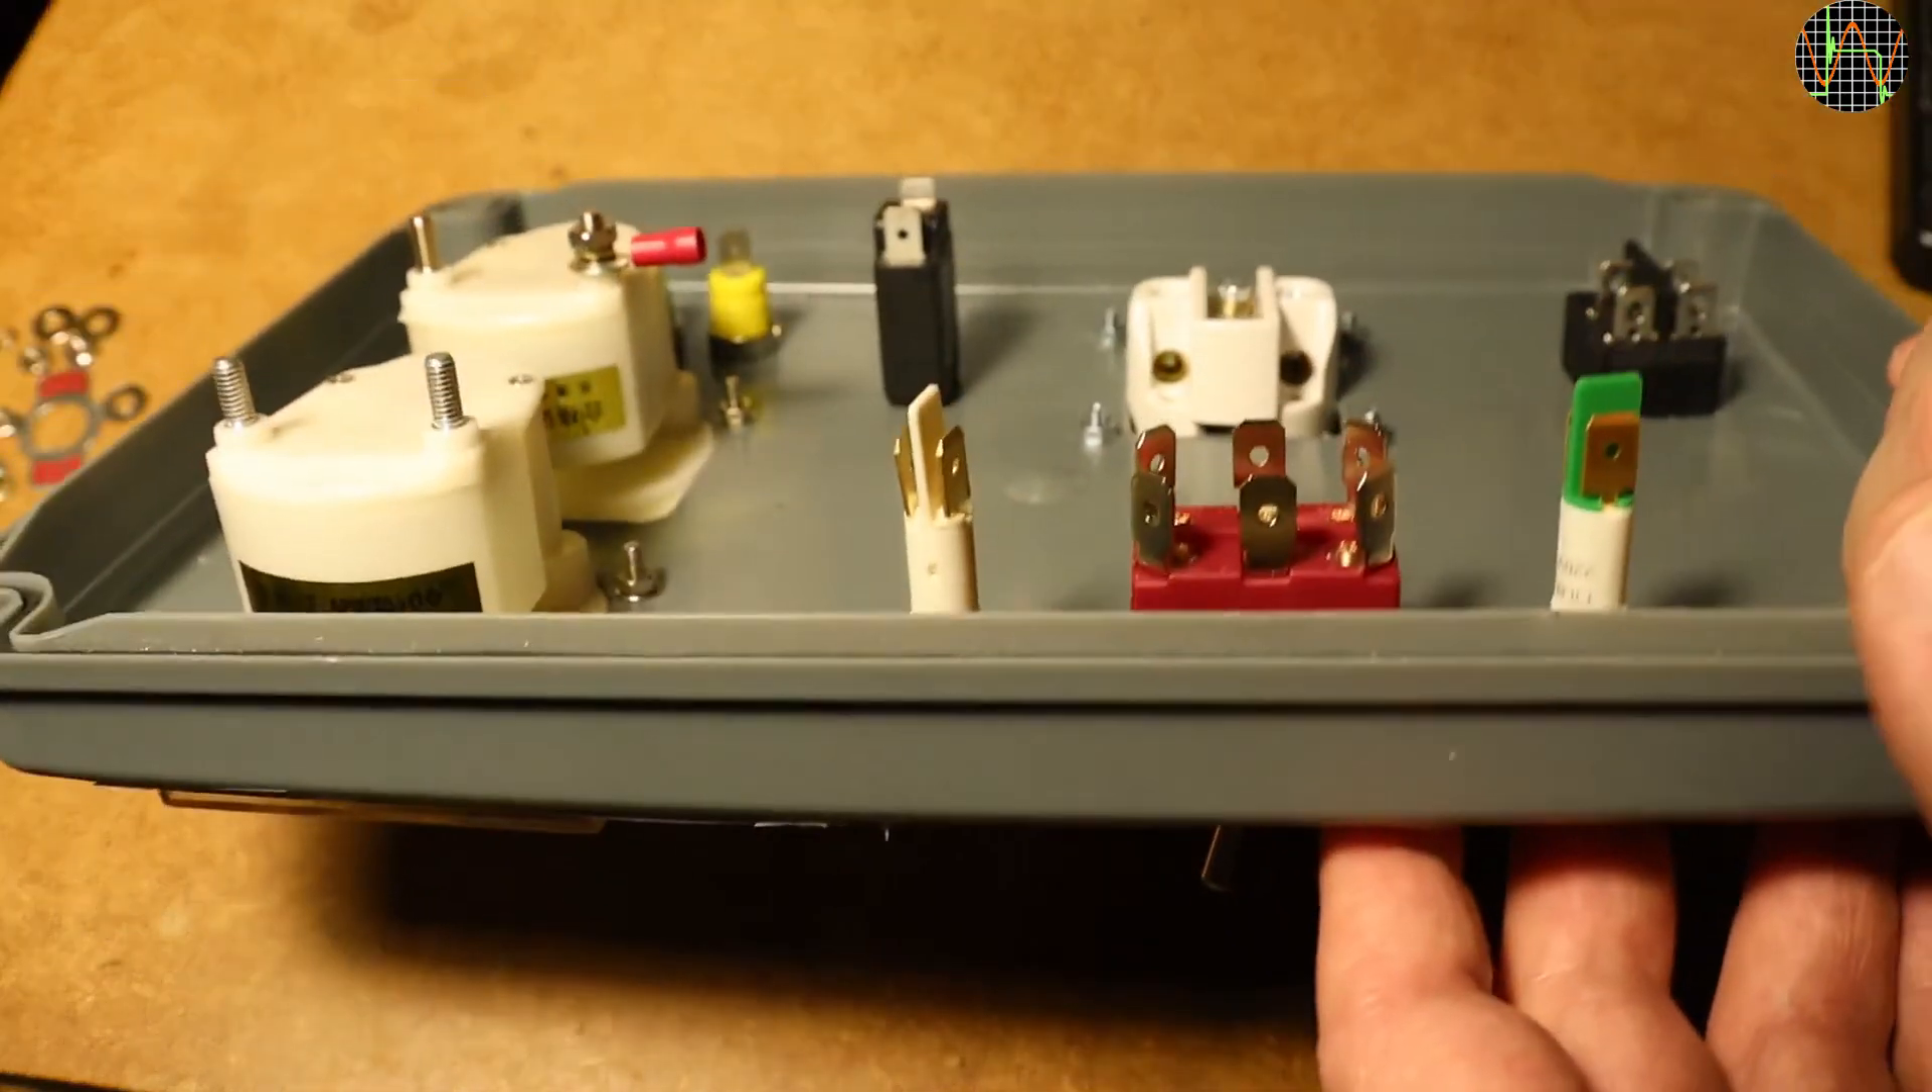The components are in and what is left is to wire them up.